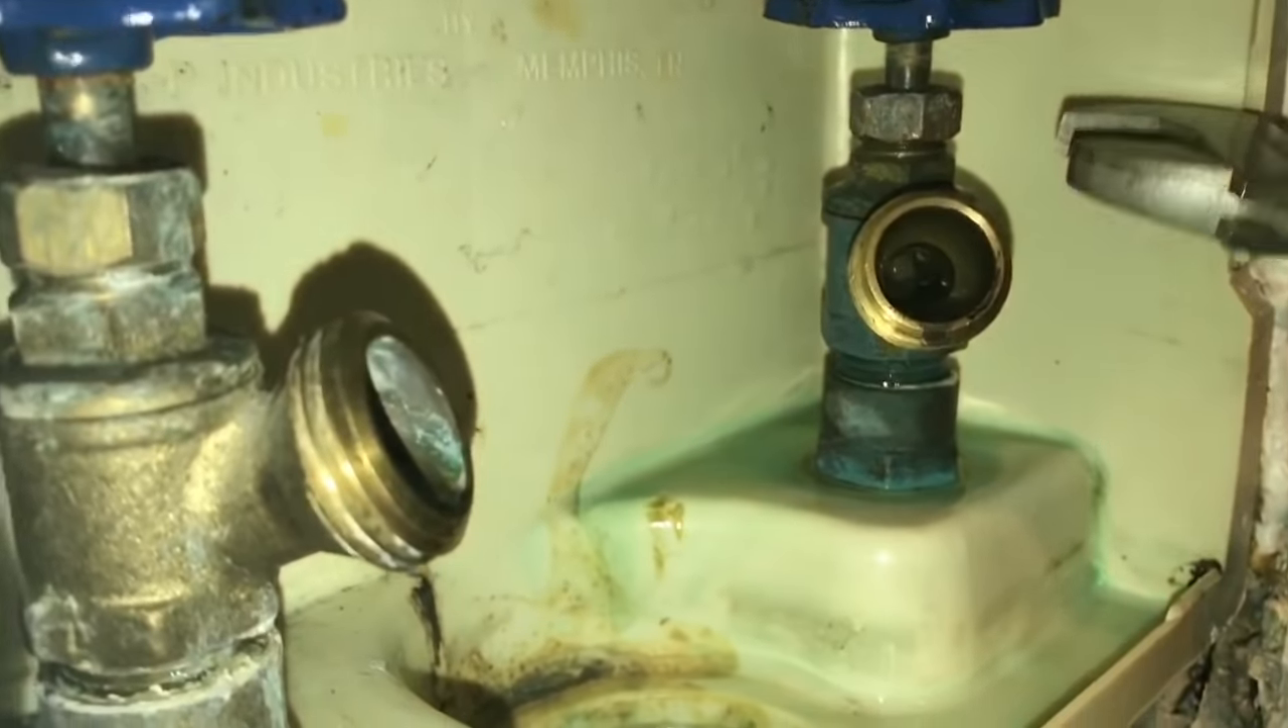So i've removed the hoses to give me some space to work here and i've got my adjustable wrench and i'm going to tighten this nut underneath the handle.